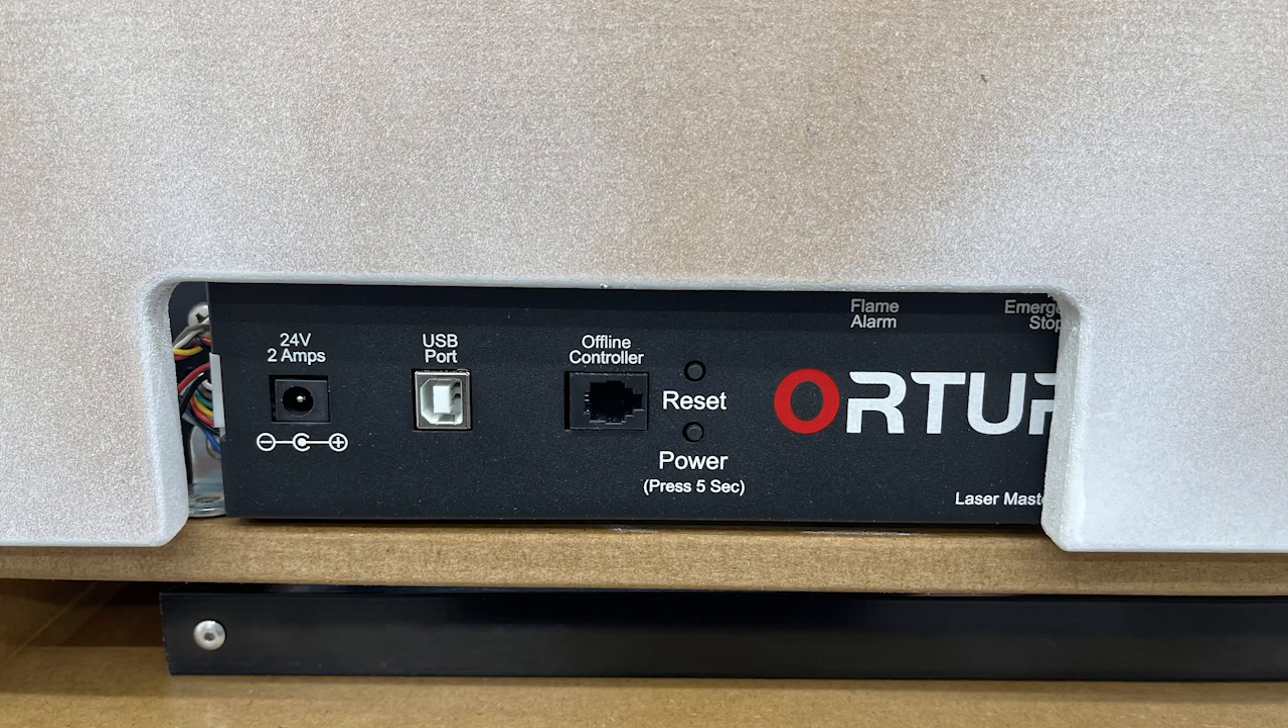The opening for the controller needed to be about a half inch to the right.